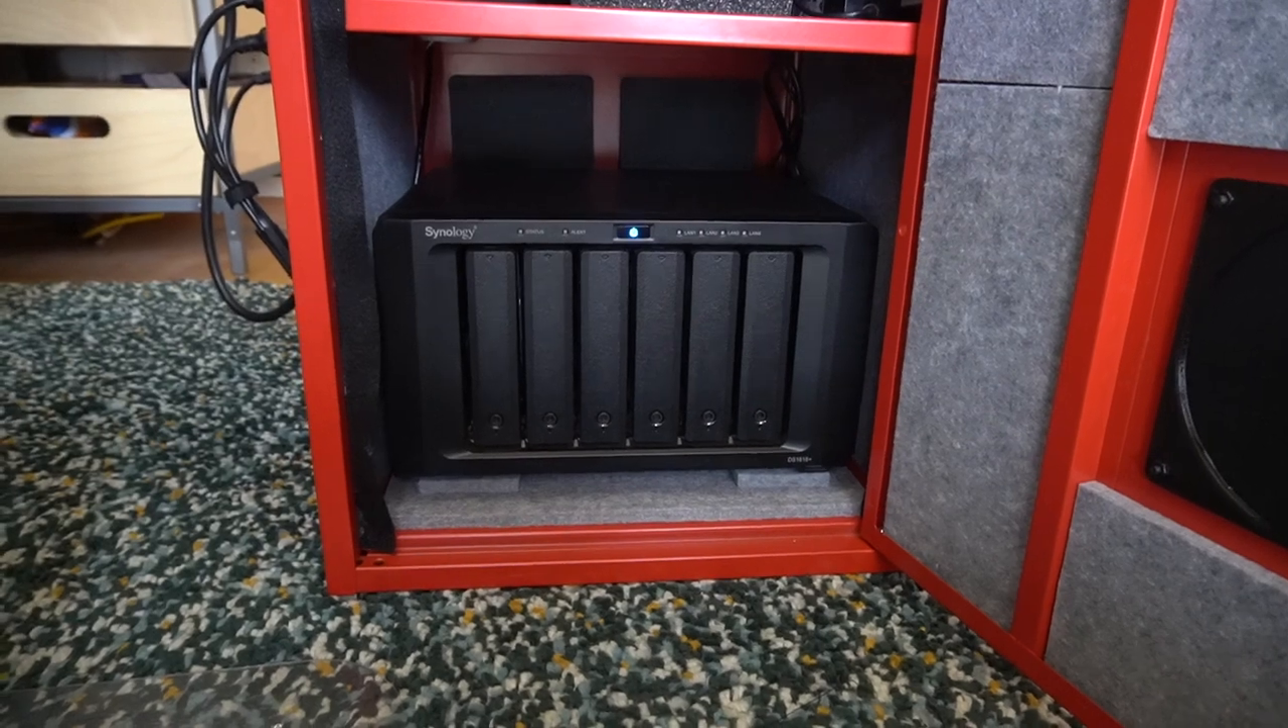To keep dust from slipping in on the sides of the front door, I hot glued some strips of felt on the inside of the cabinet.